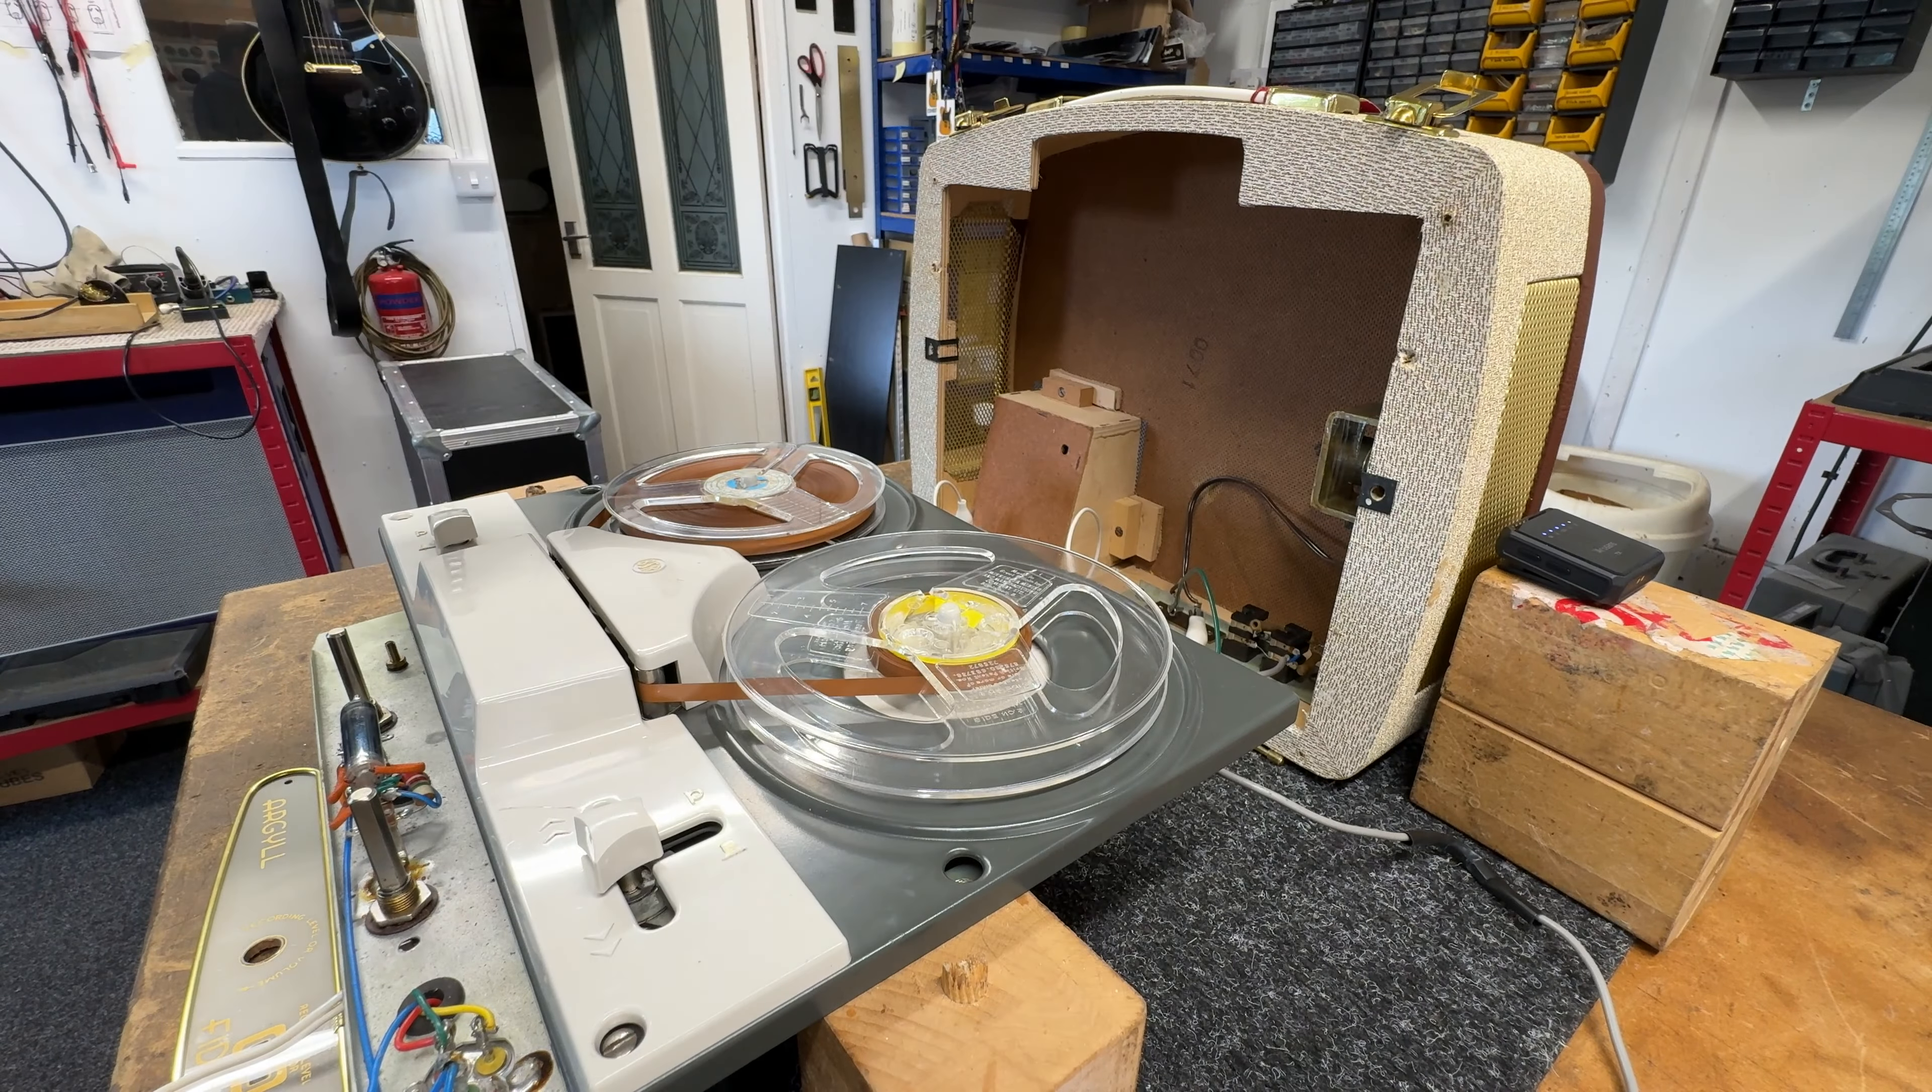I've got the tape deck mounted on some blocks so it's elevated. I didn't want to install it back into the cabinet just while we're testing.